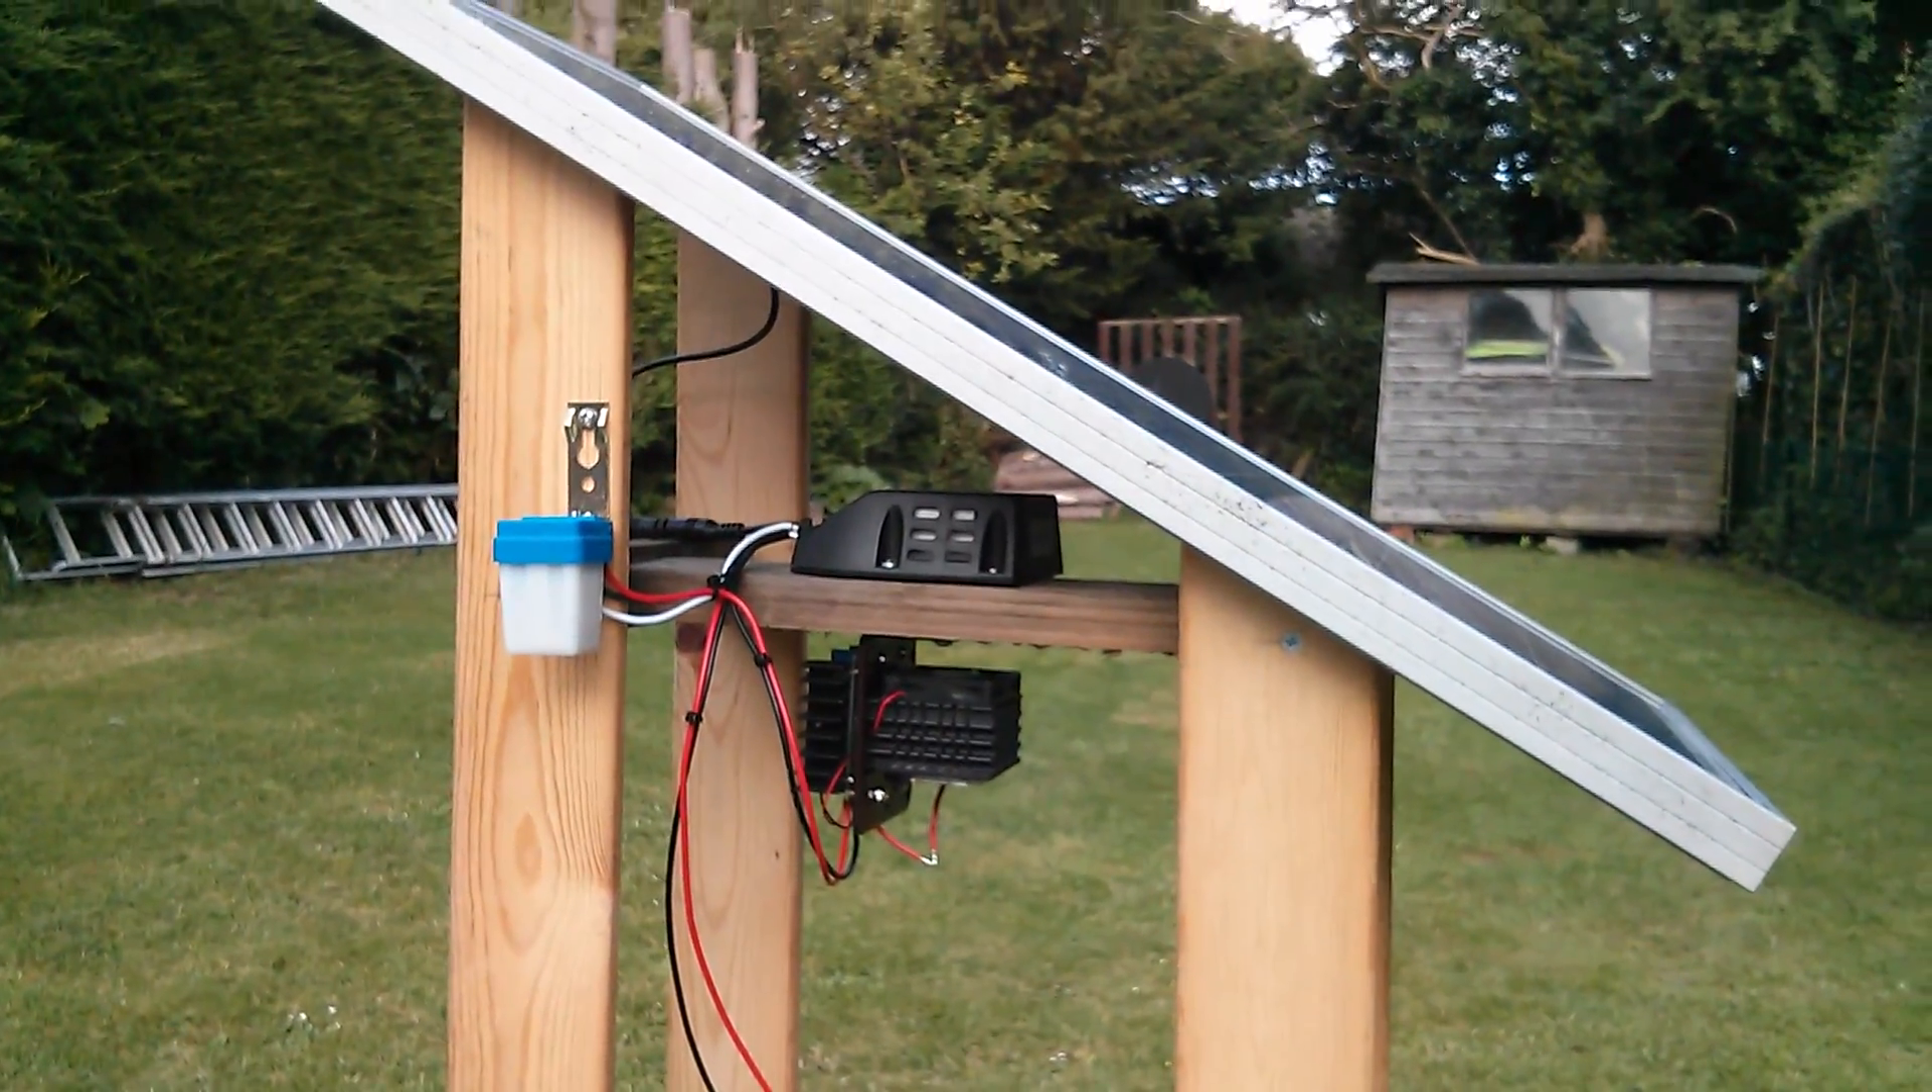So a few cable ties for neatness and the solar panel is back on and it is connected.